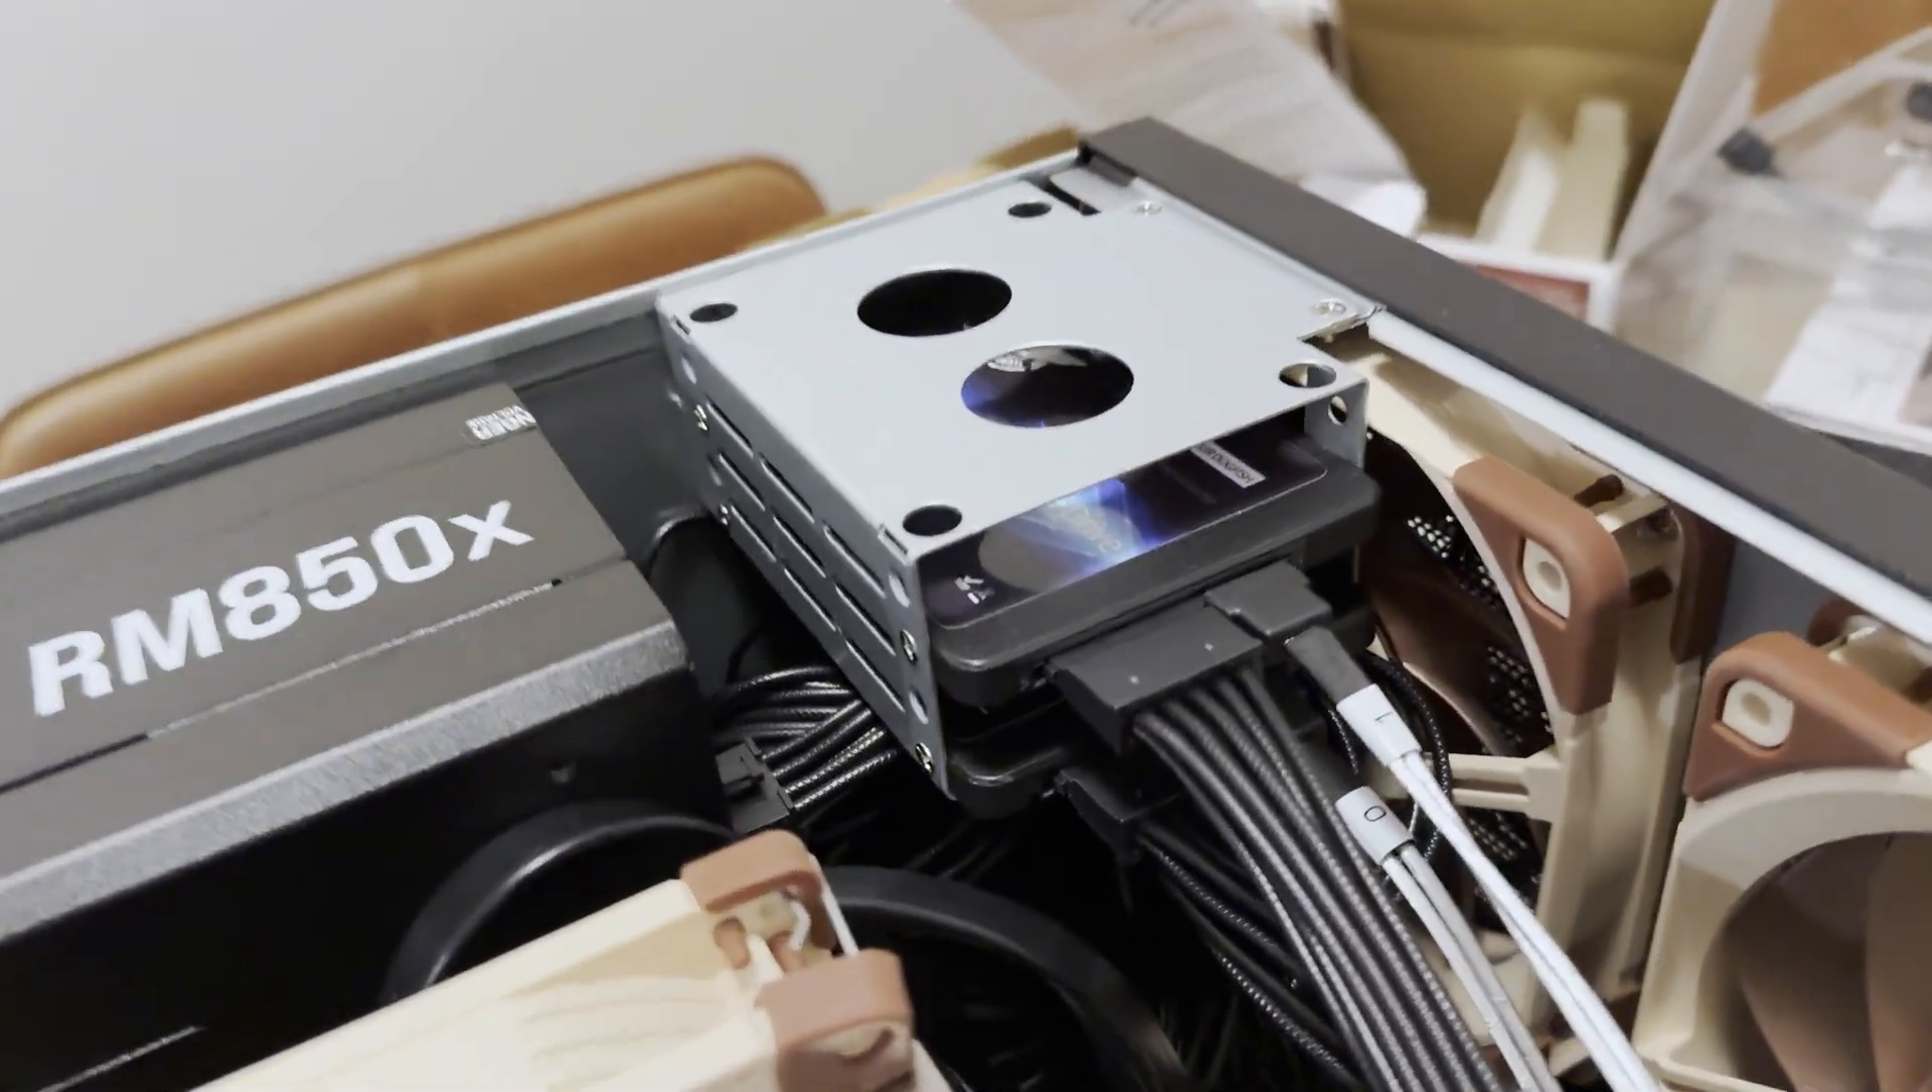Got the 2 .5 inch drives installed as well.